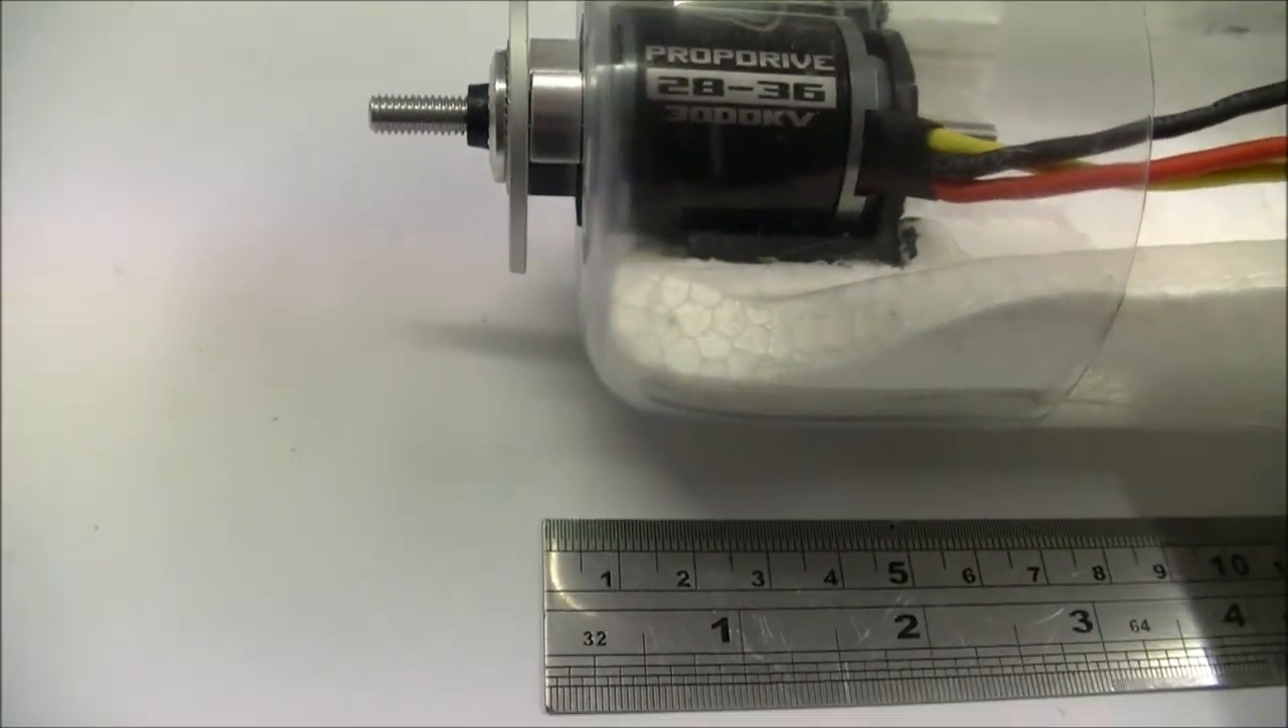As you can see there's quite a large gap between the spinner plate and the nacelle.